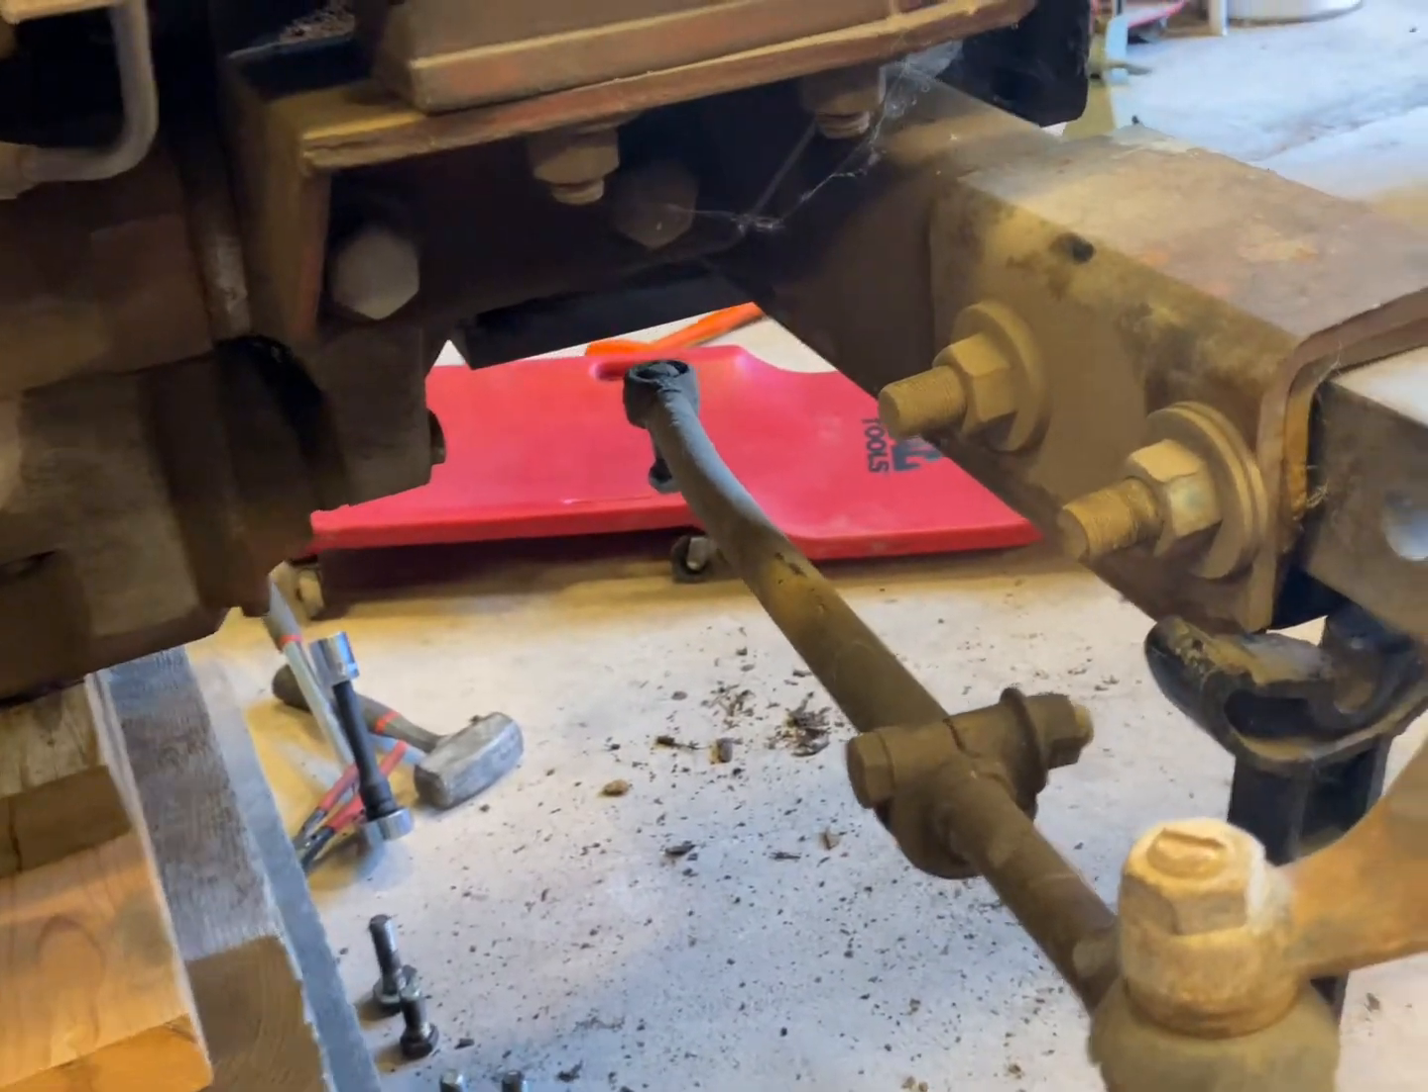I just had to disconnect this tie rod and so we got that disconnected.